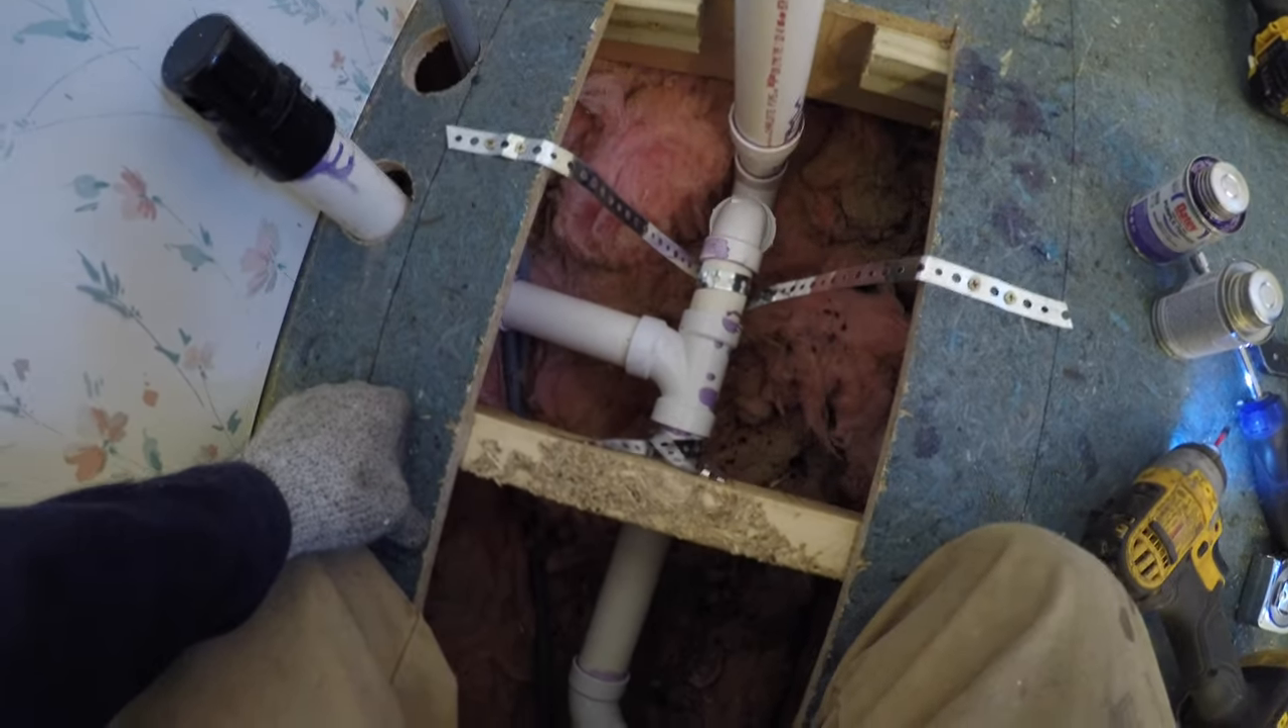All right, here's my finished, uh, drain line set up for the tub.